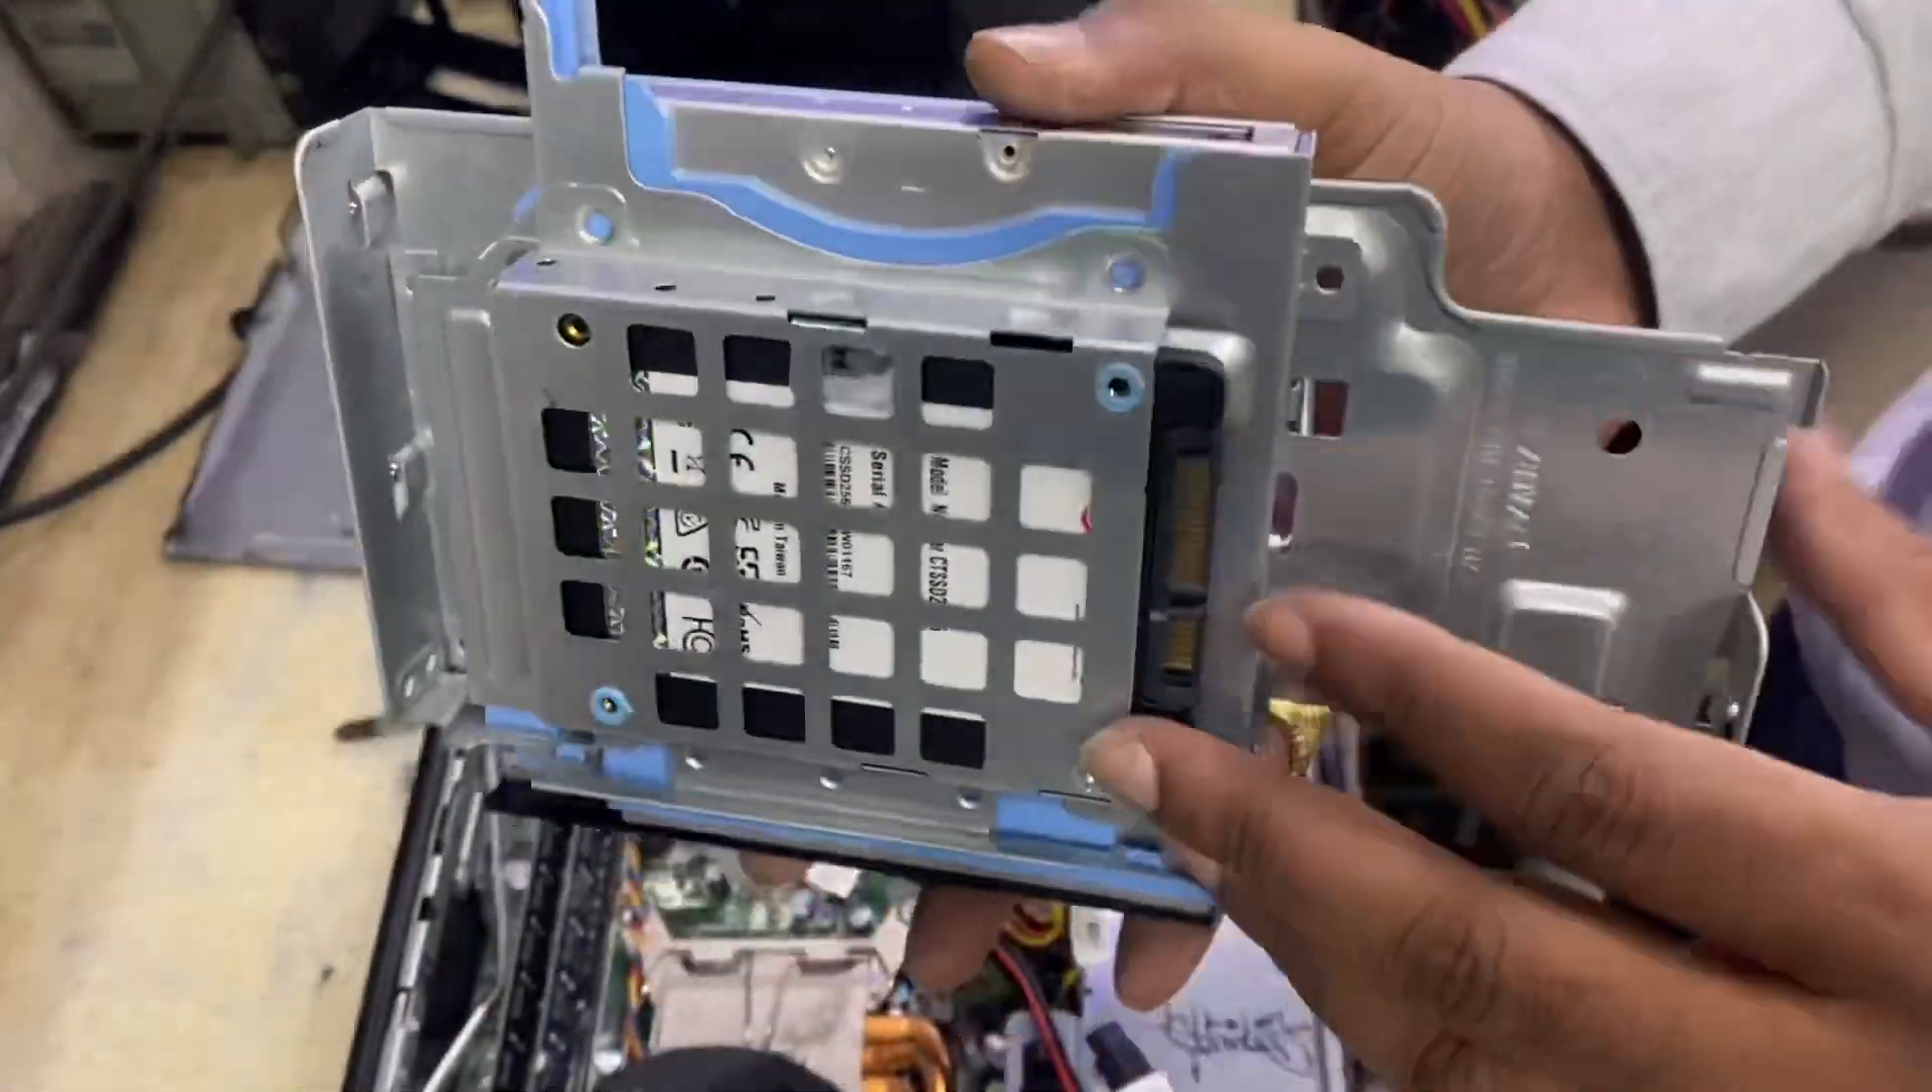SSD हमने लगाना था हमने इसमें SSD लगा दिया है।